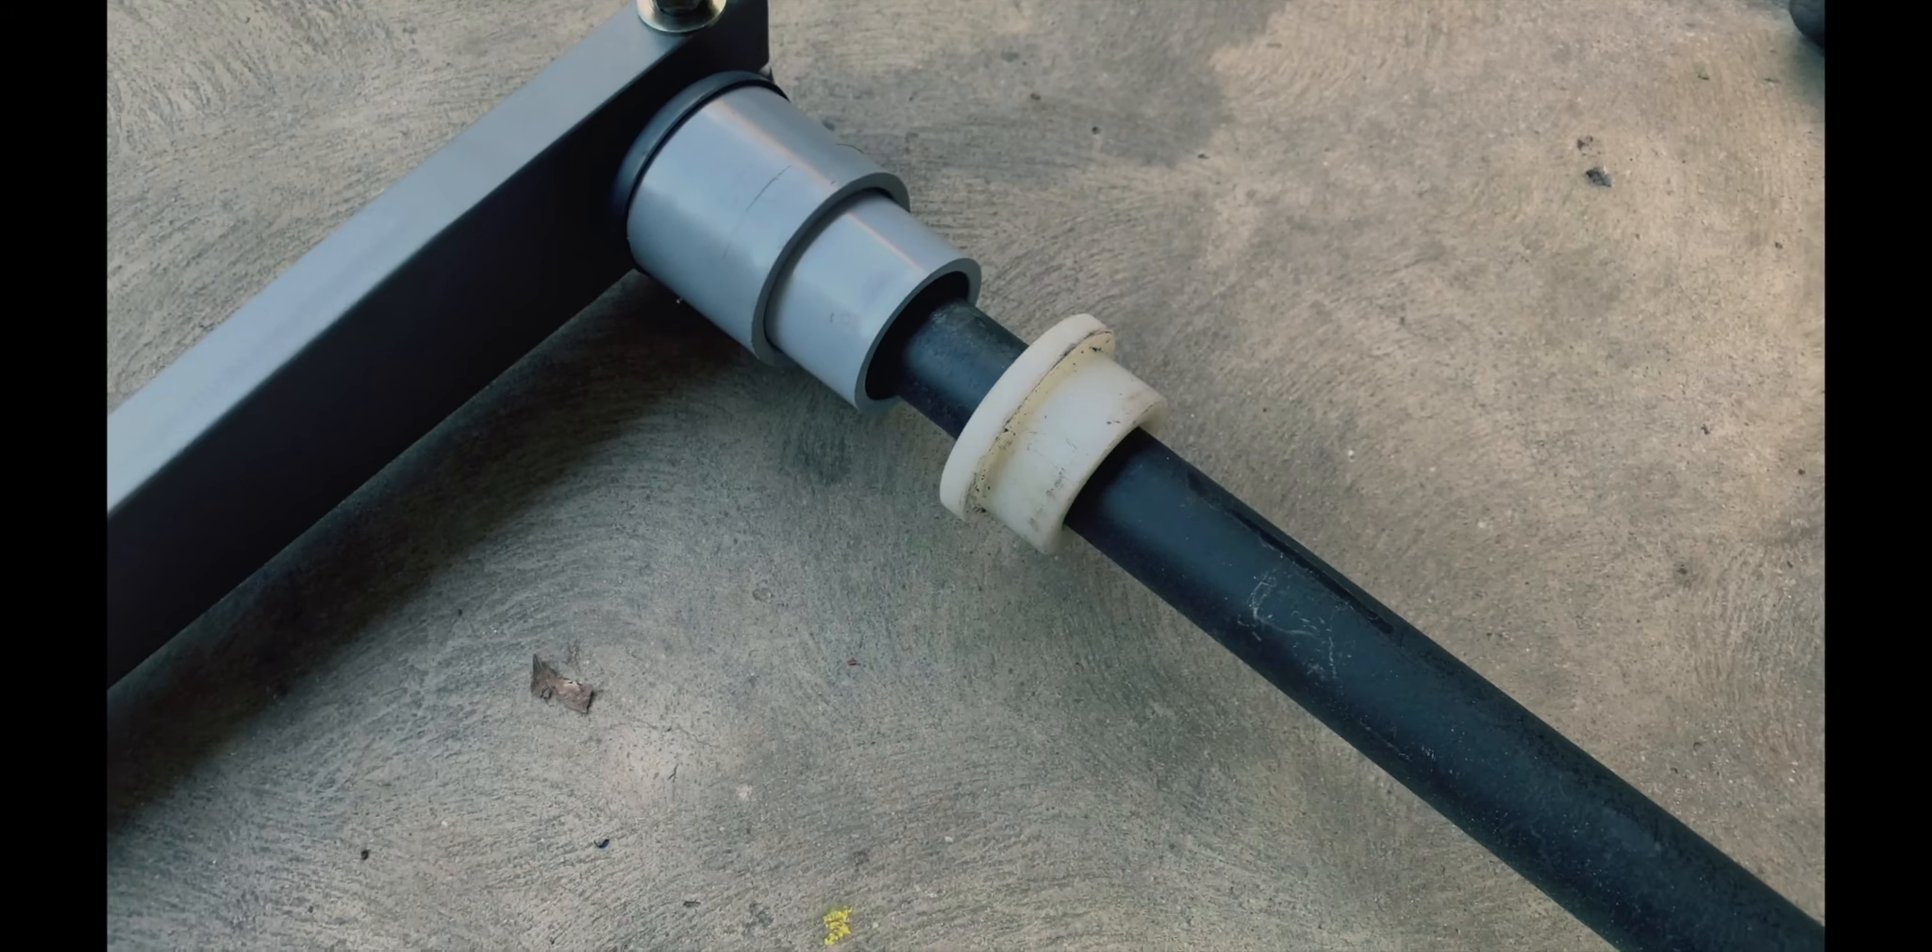This is the bushing that shipped with the bar and it's a perfect fit for the bar.